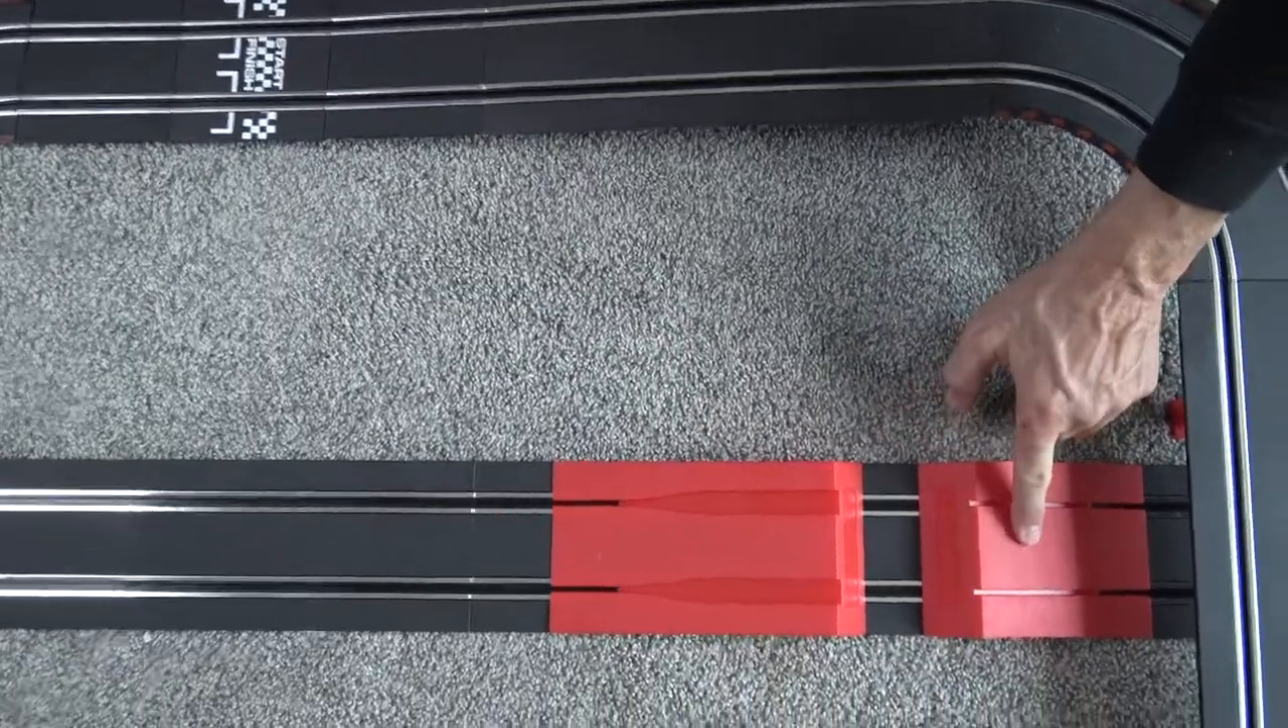Now that the track is all set up I put the jump right here so it'll go up here and it'll land on this side.